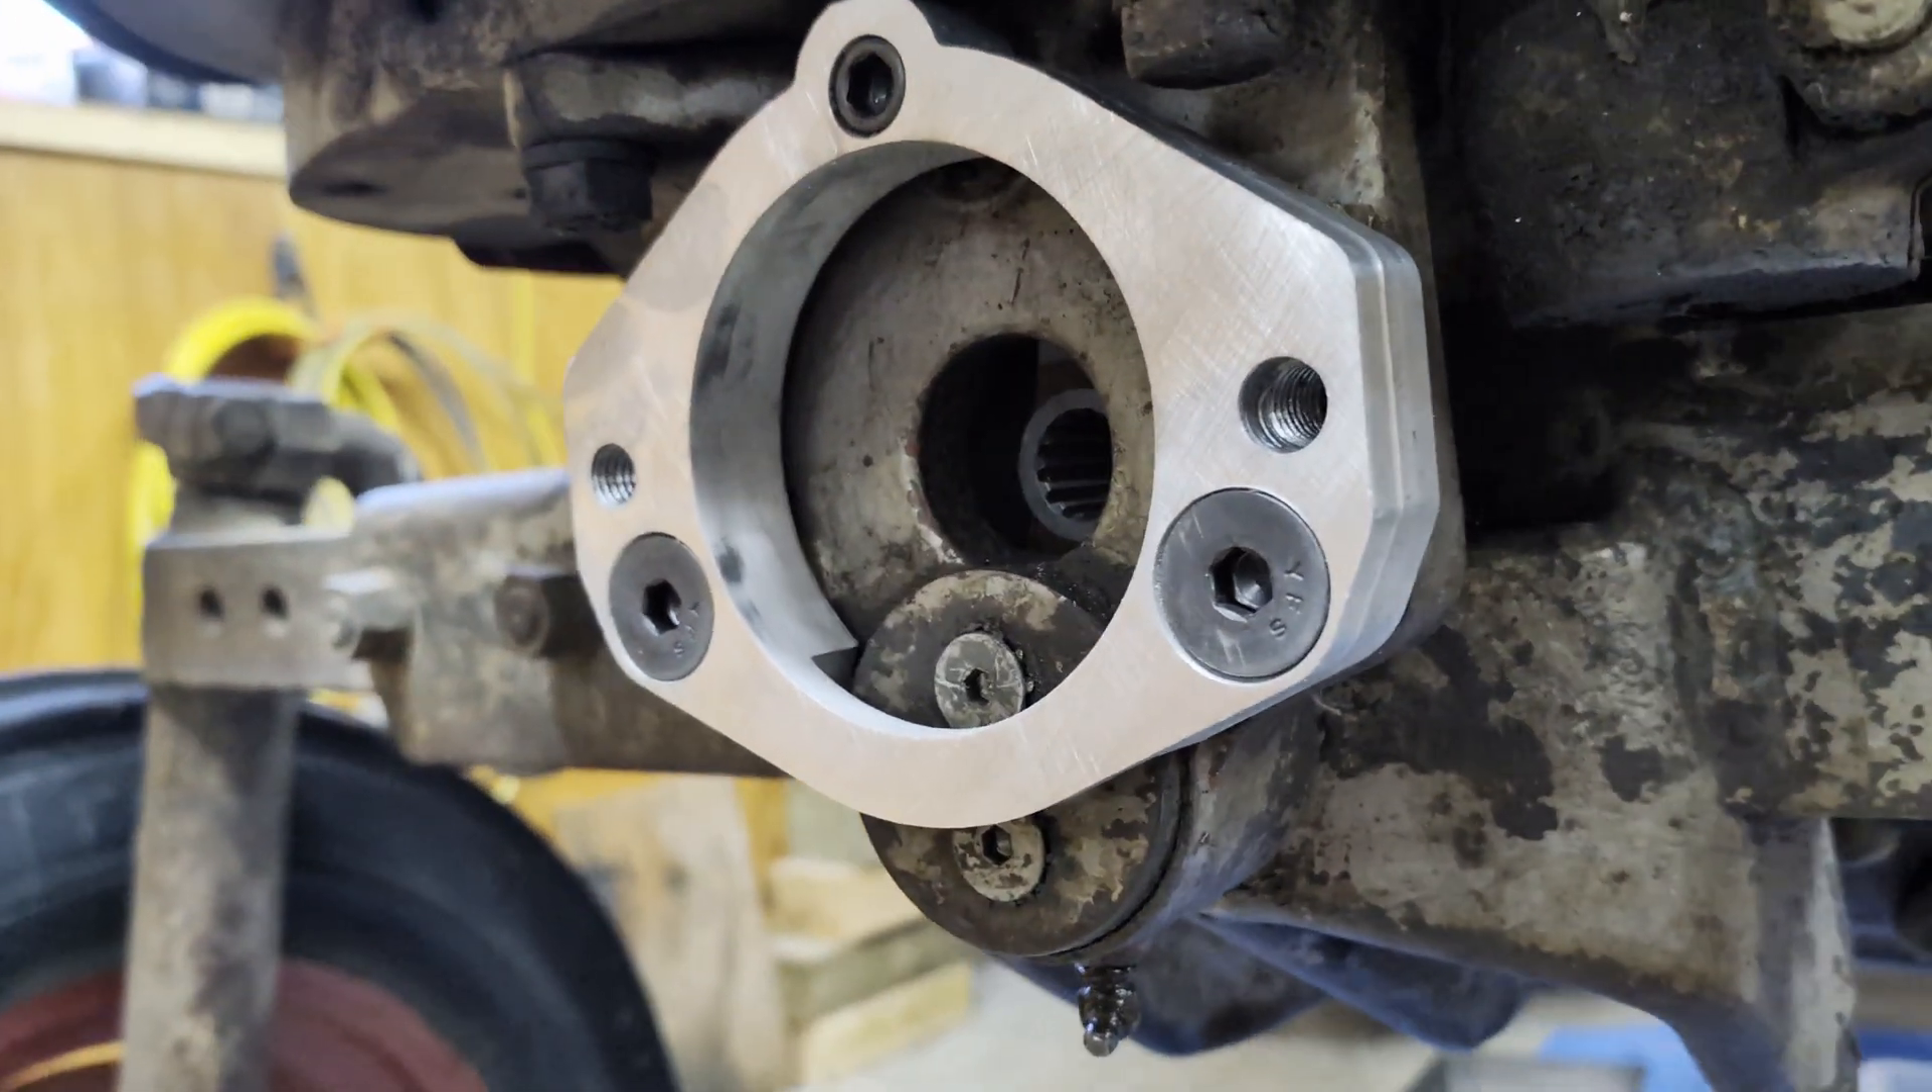So, there's the adapter mounted onto the tractor.